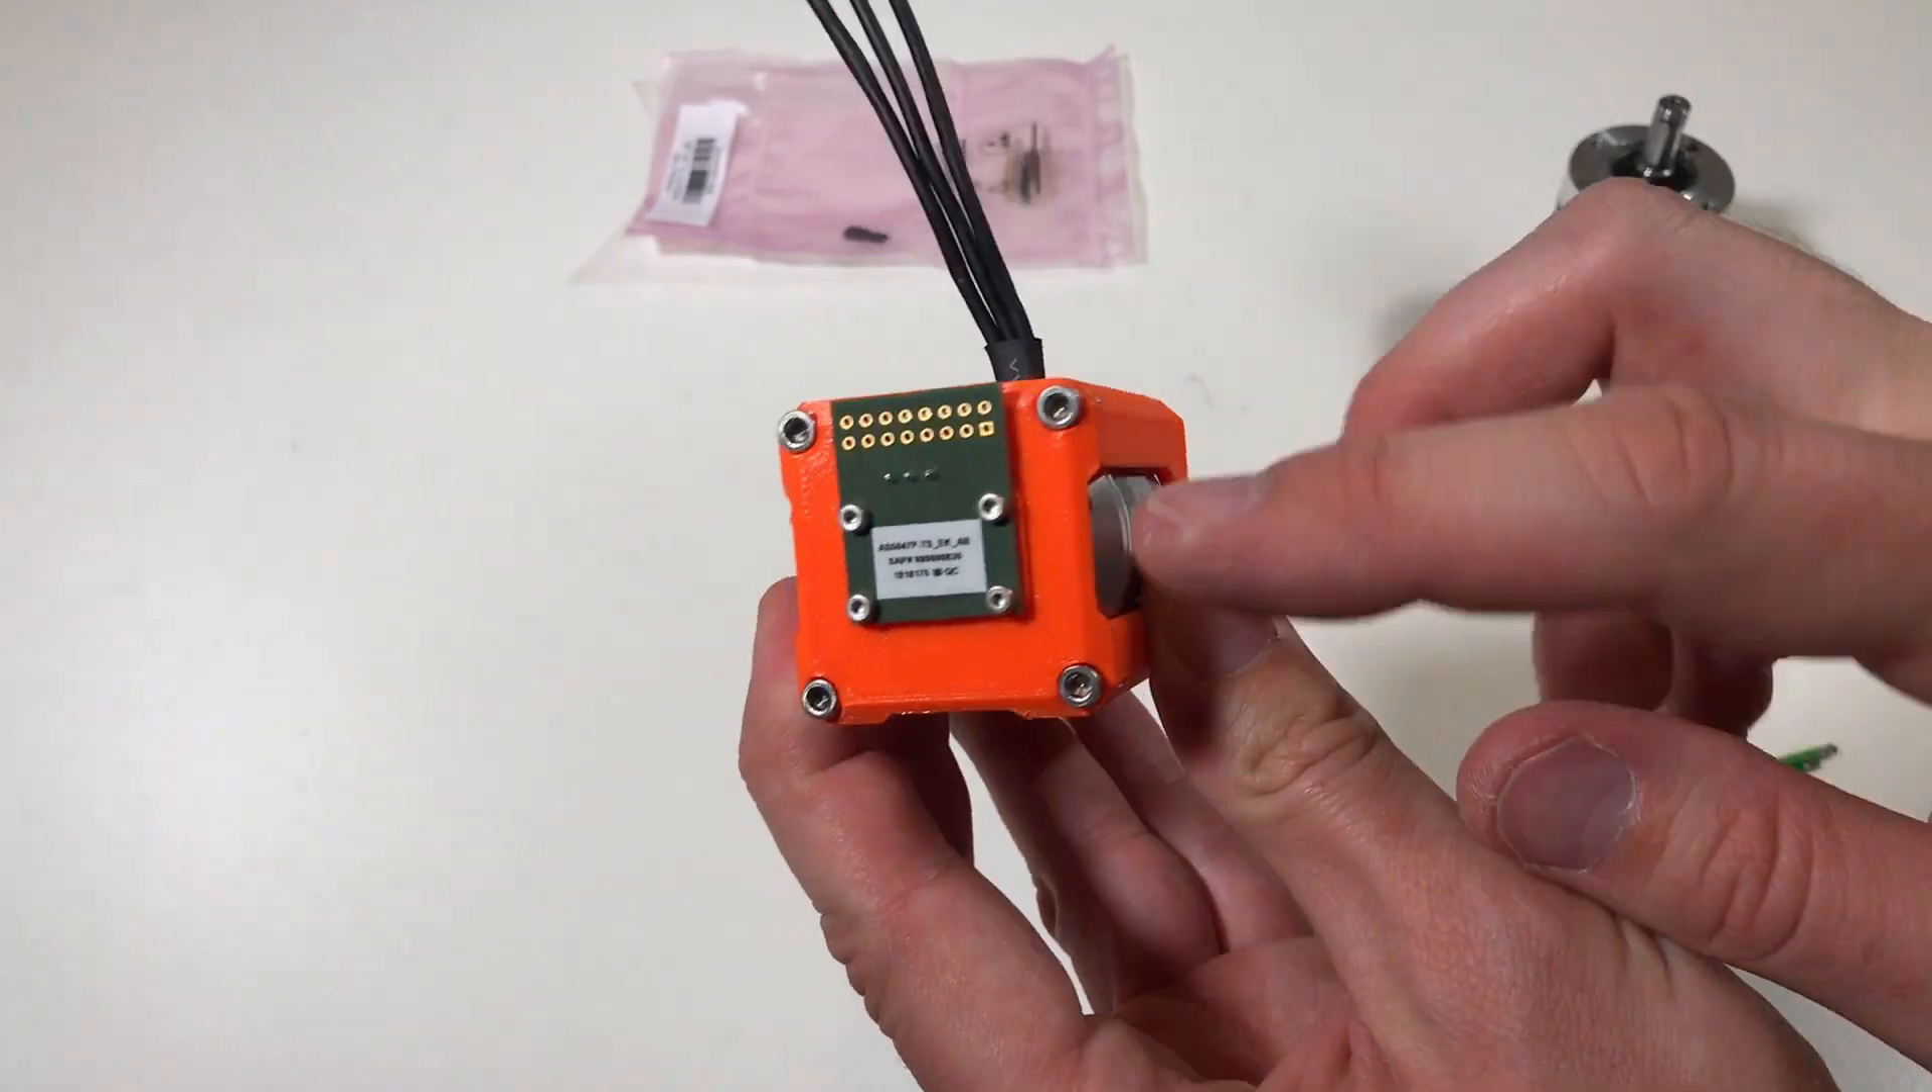So the main part is assembled.